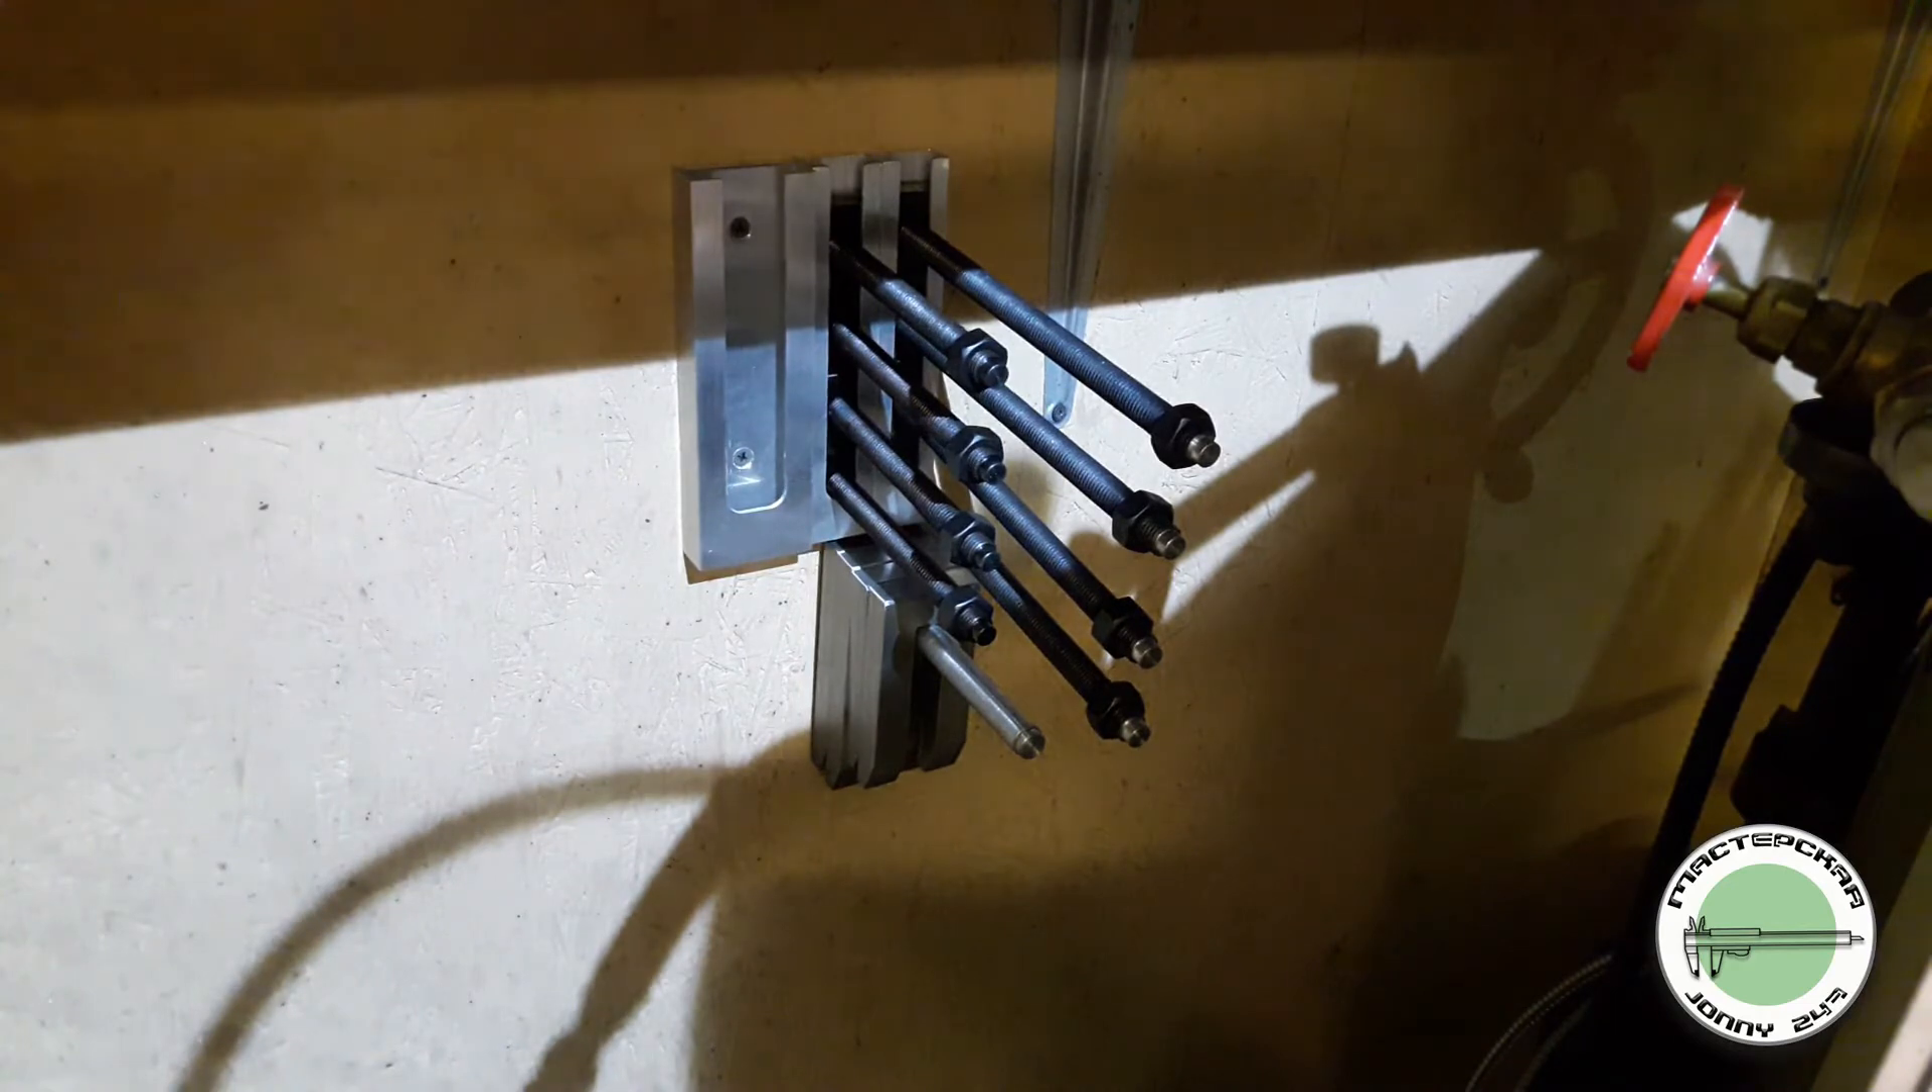Ну, вот, друзья, прикрутил я держатель этот к стене.